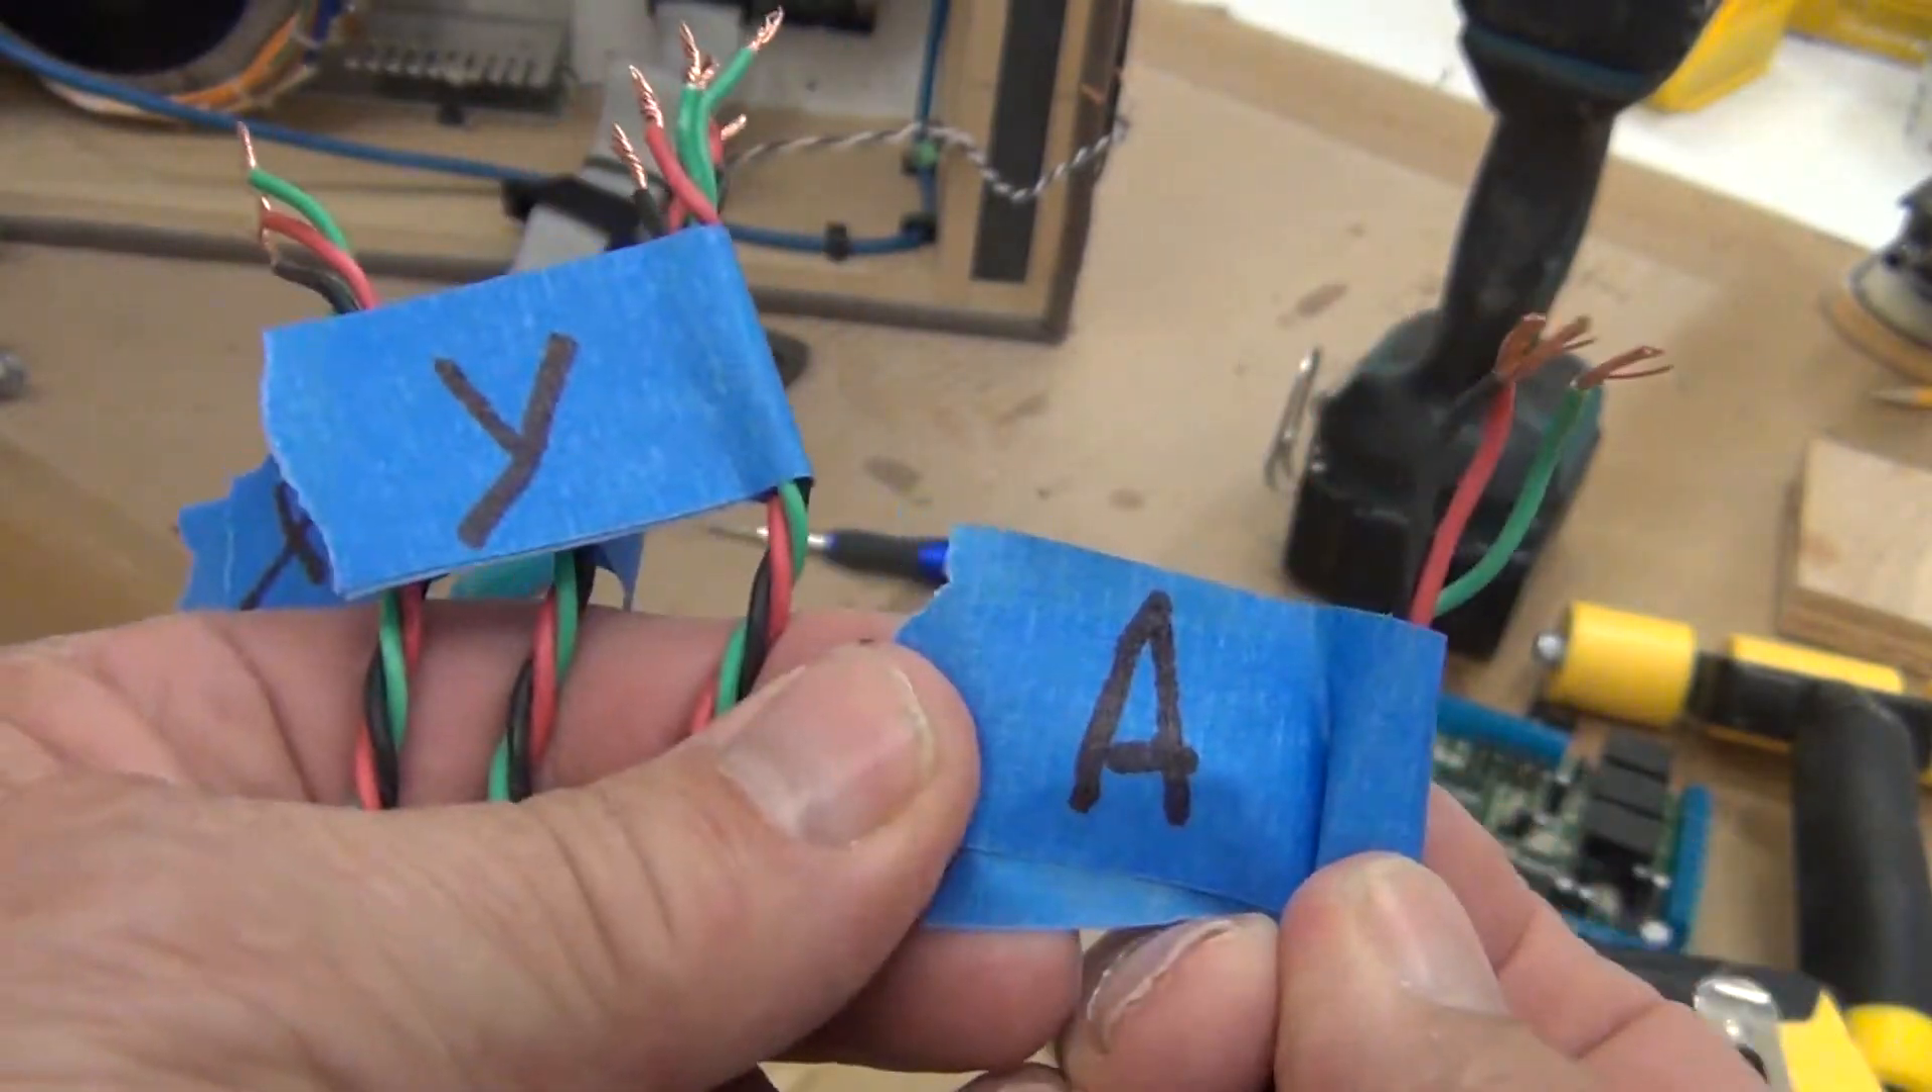And then I took all the stepper wires off and marked them as well.